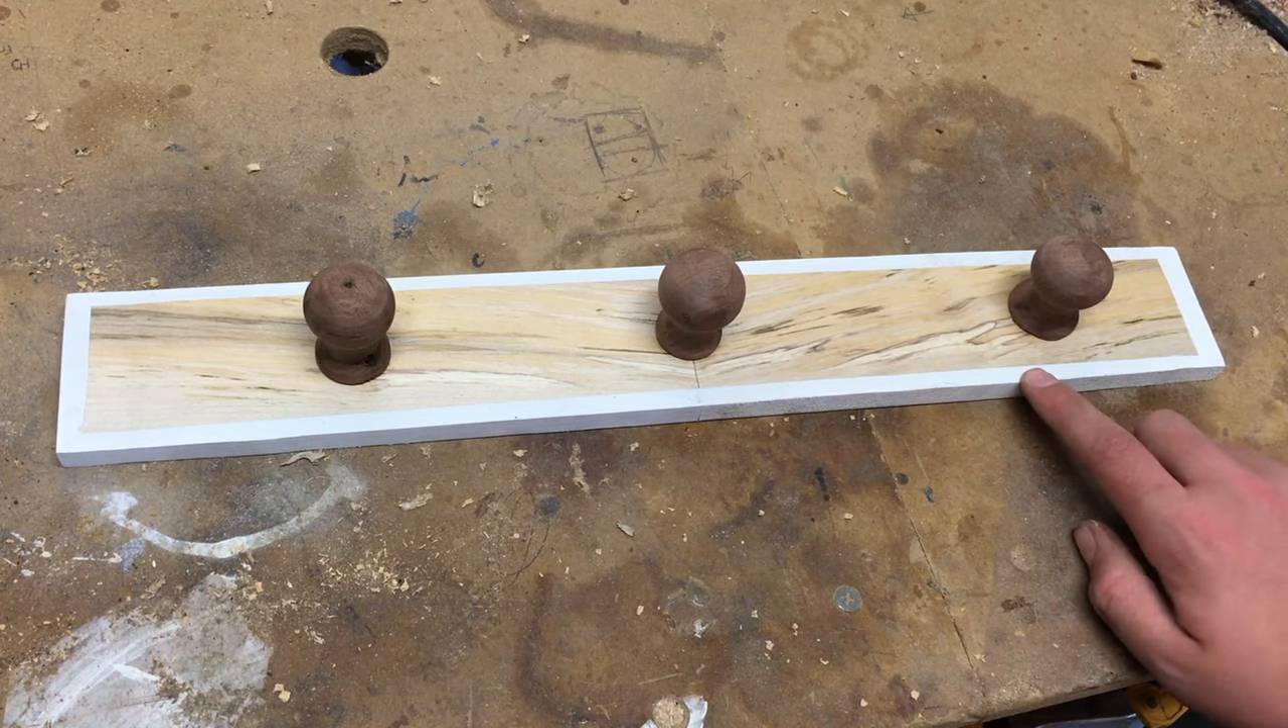So the hooks are glued in and the edge is painted.